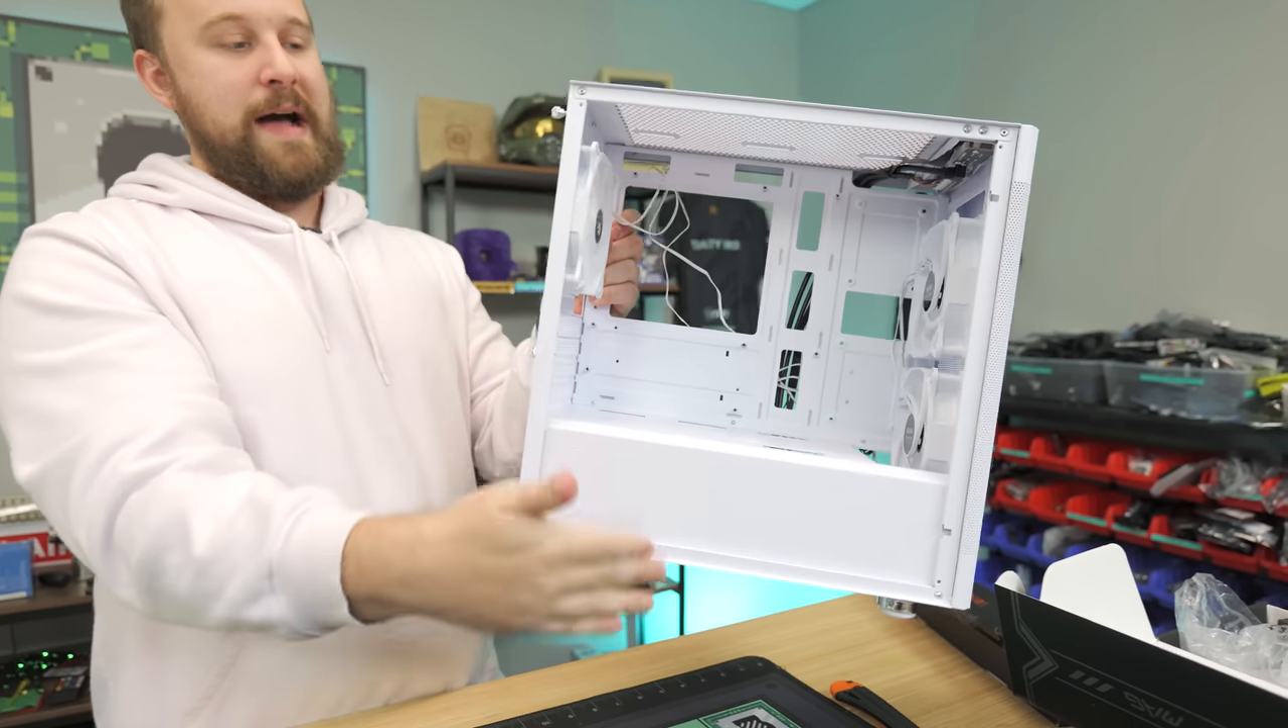As you can tell, the glass is gone and the back panel is gone.